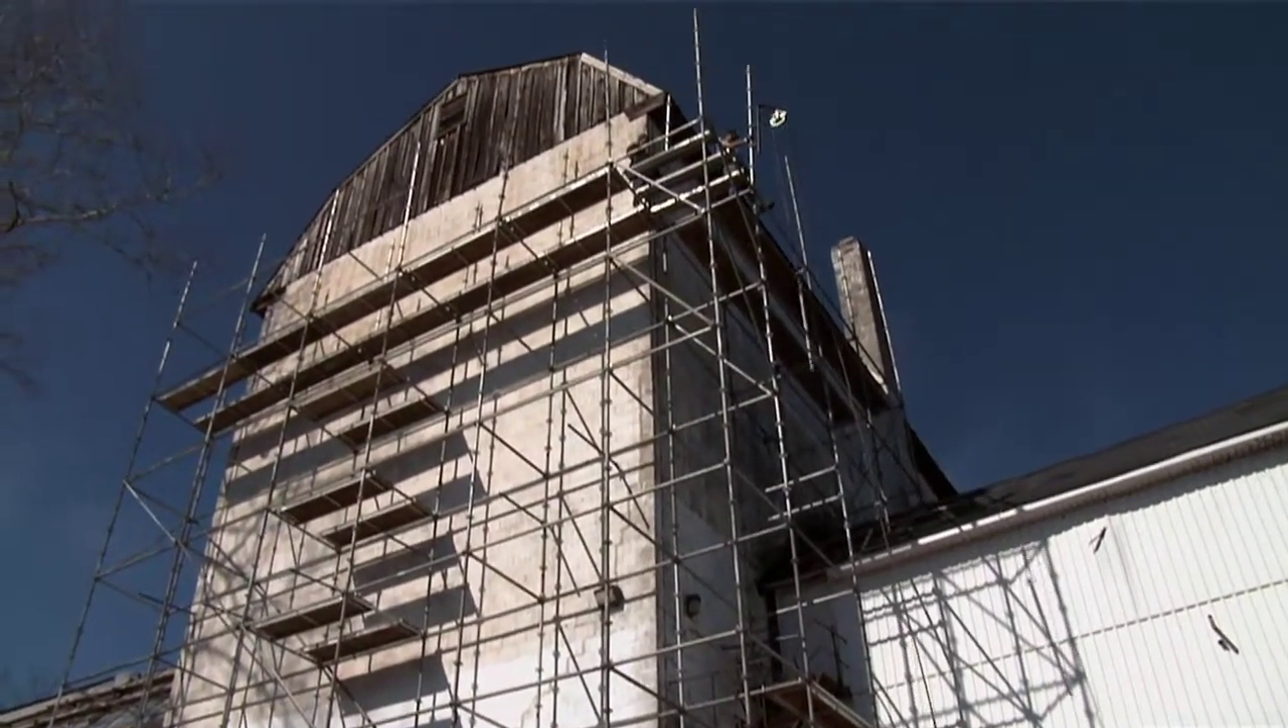We've finished putting up the scaffolding around the upper tower.